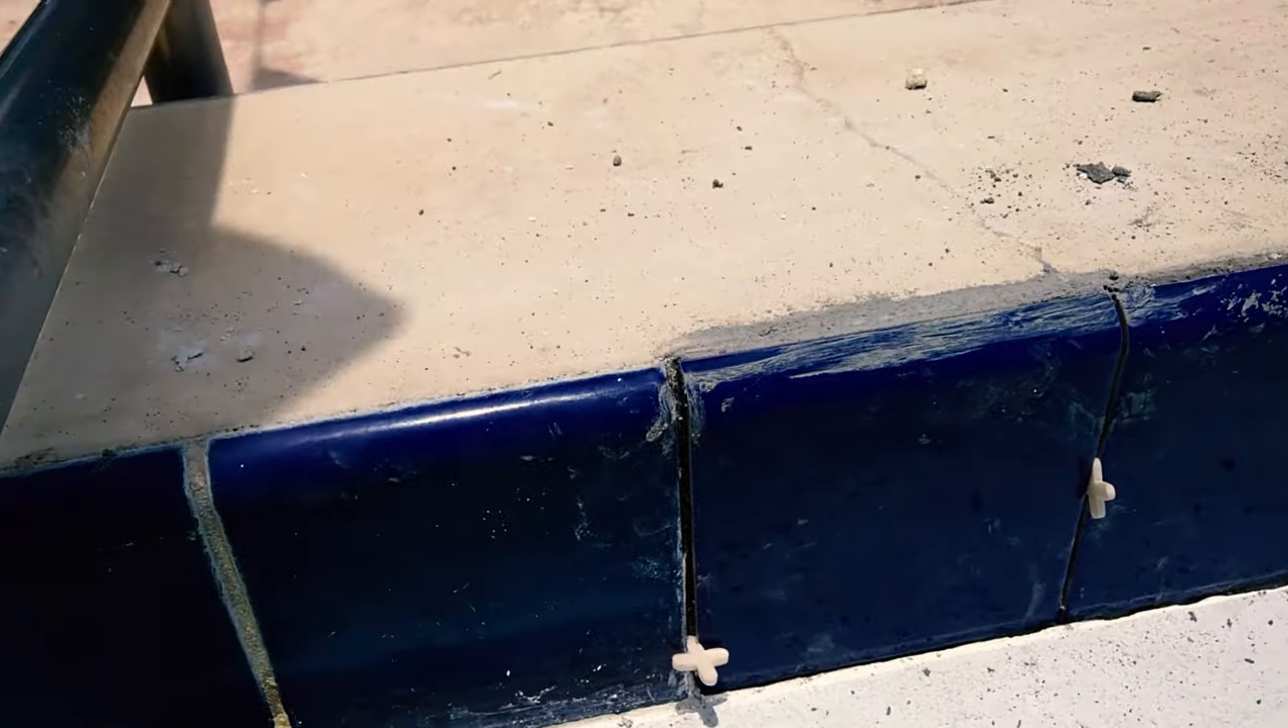You can see how the spacers help it keep that space right between the tile.